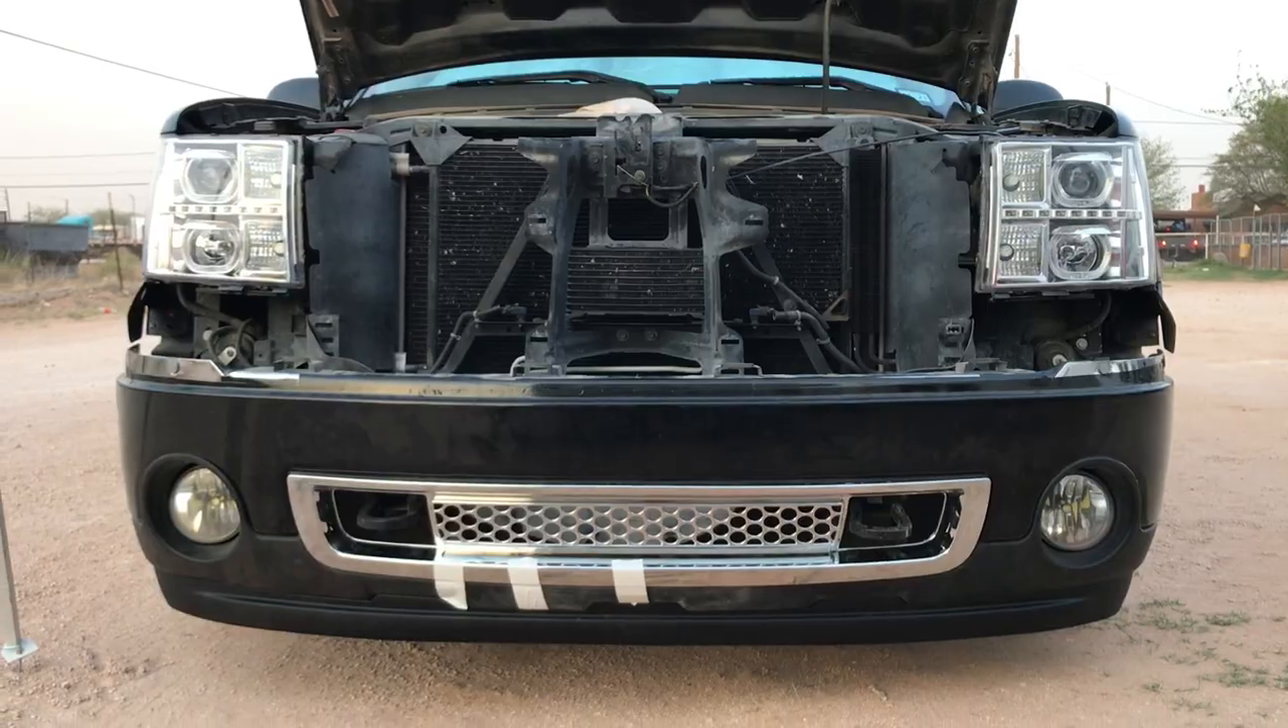Todavía me falta ponerle tornillos la parrilla y todo lo demás.